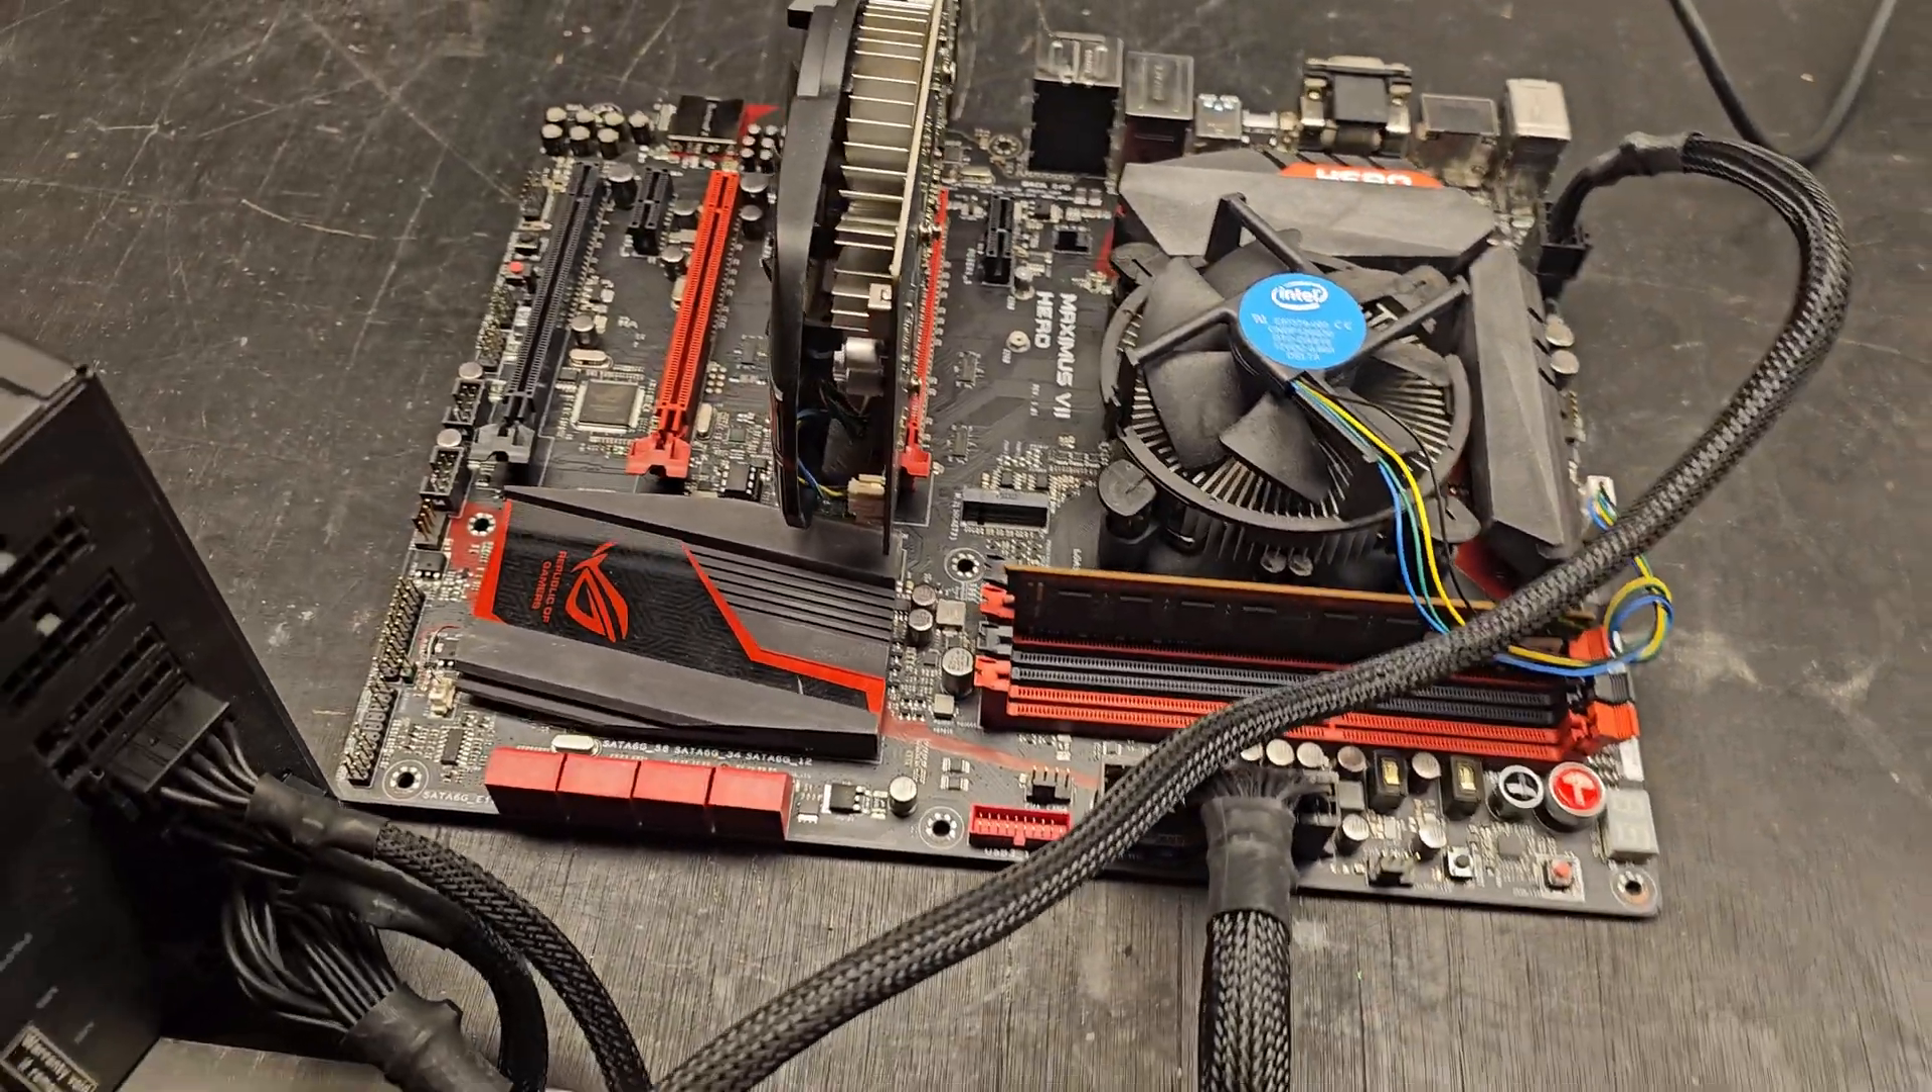I've just put one stick of RAM in, four gigs, that should be enough to get it going.